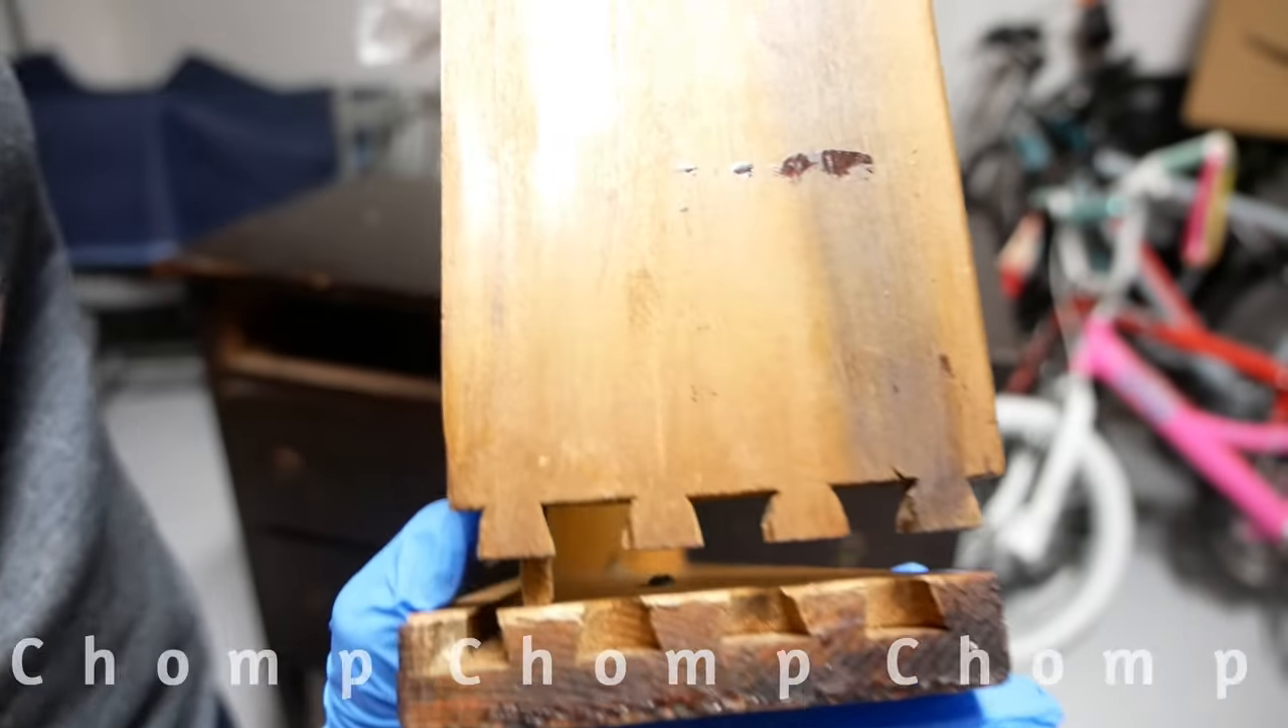And as you can see a lot of the drawer is actually detached from the front drawer face.